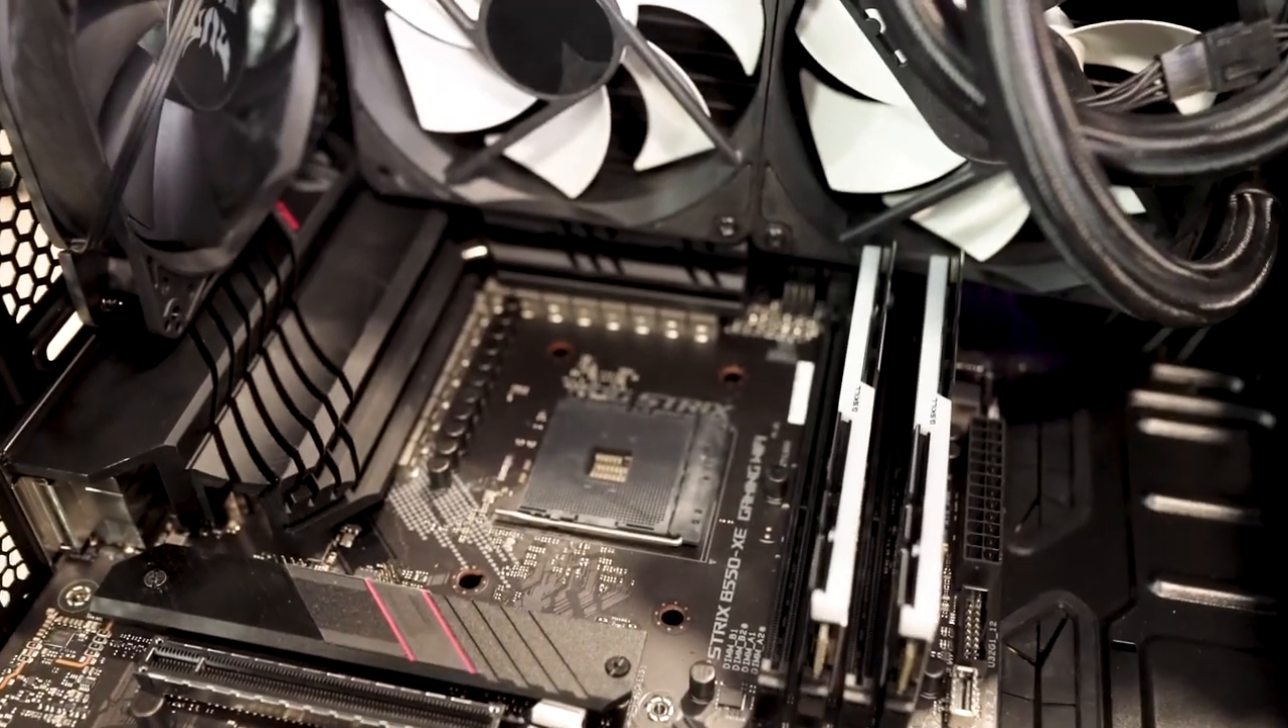So what you can see here is it looks like it fits, but I wouldn't call this a good fitment at all. I mean the modules are practically hitting the fans.